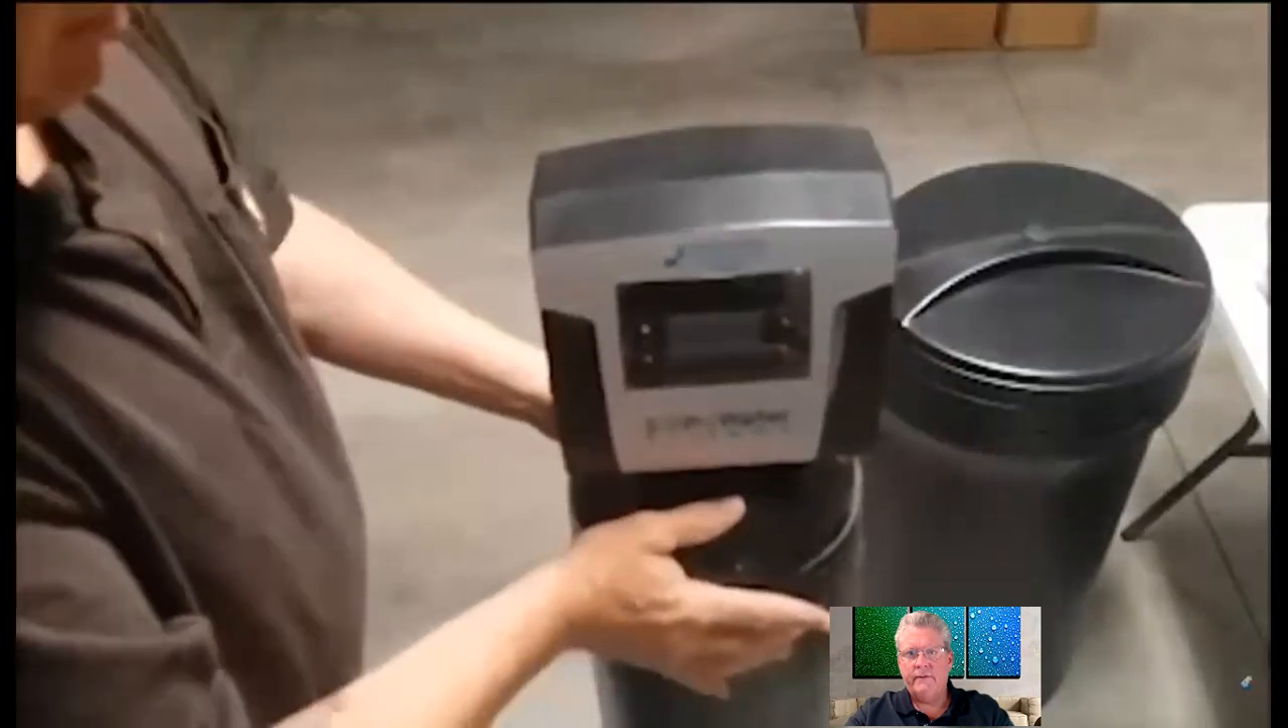Our control head is now mounted.